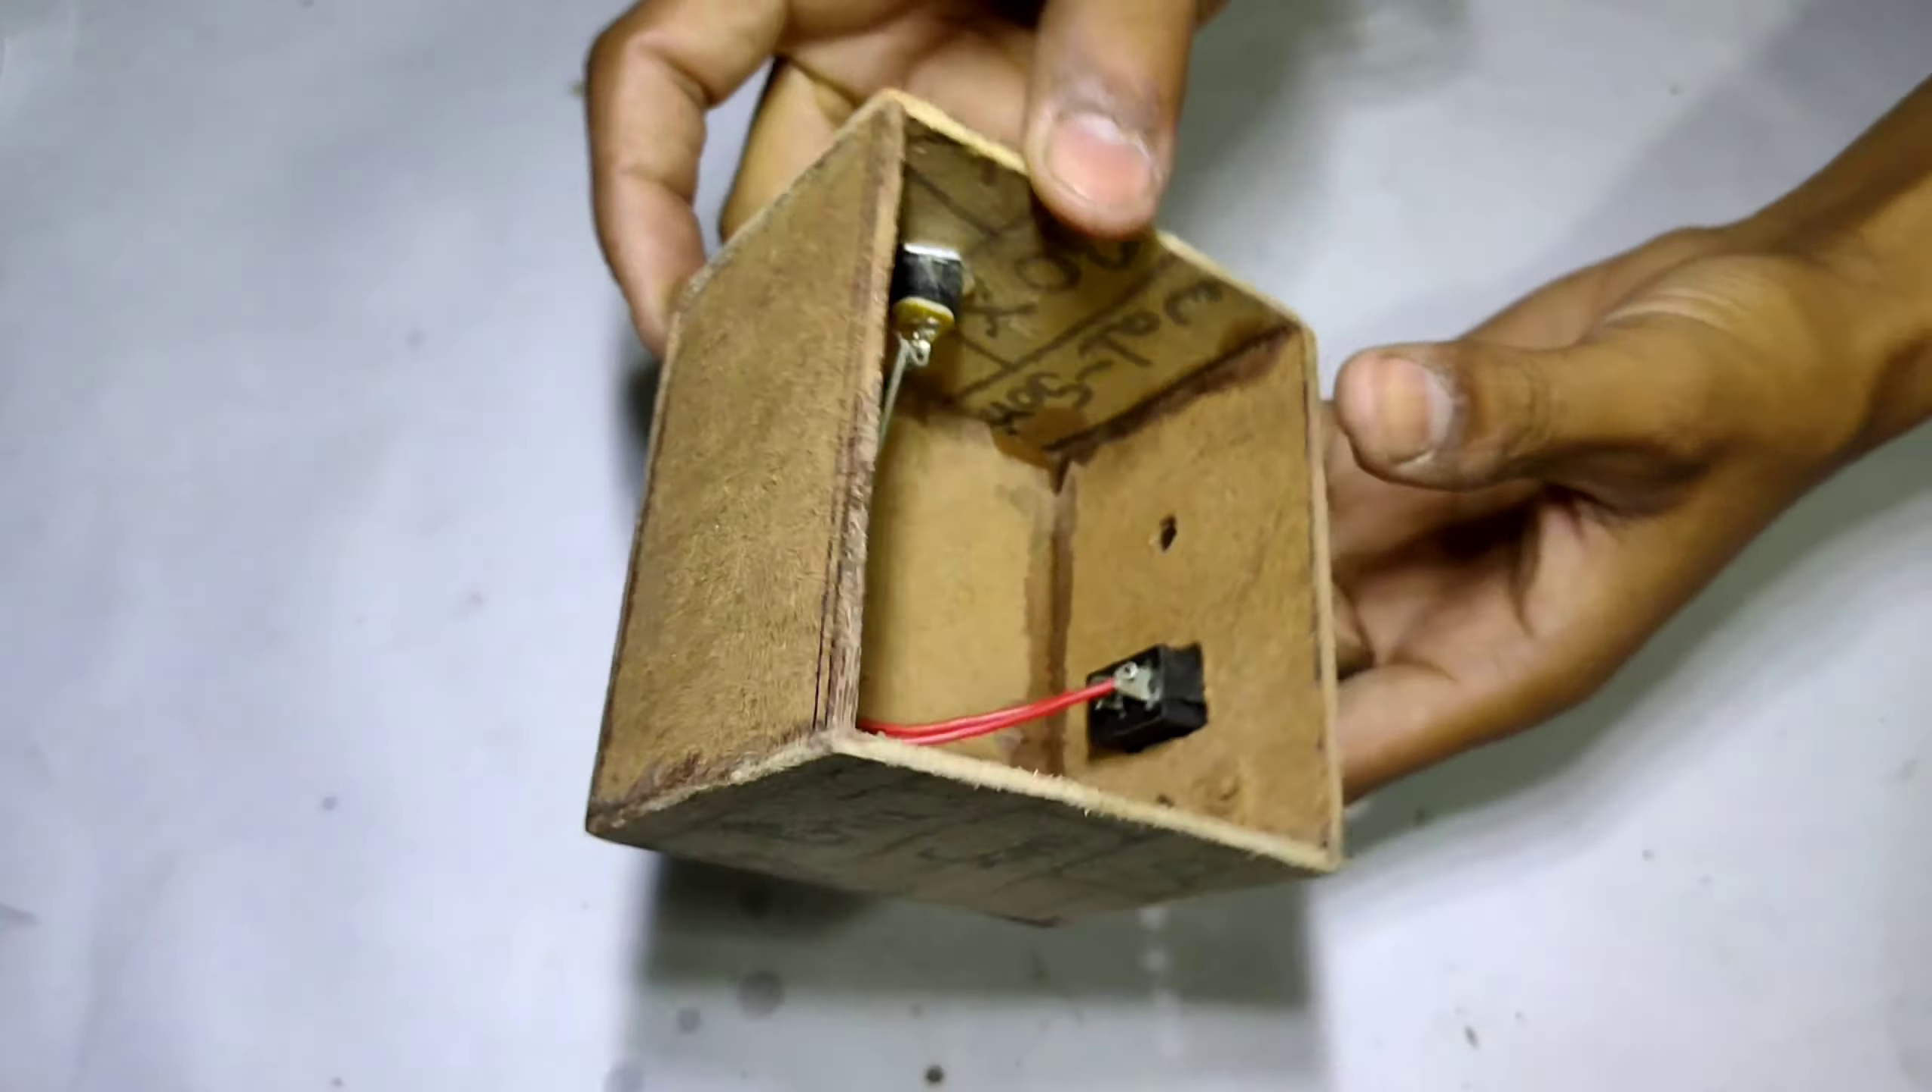मैंने switch और यहां पे 12 volt का female socket लगा दिये।